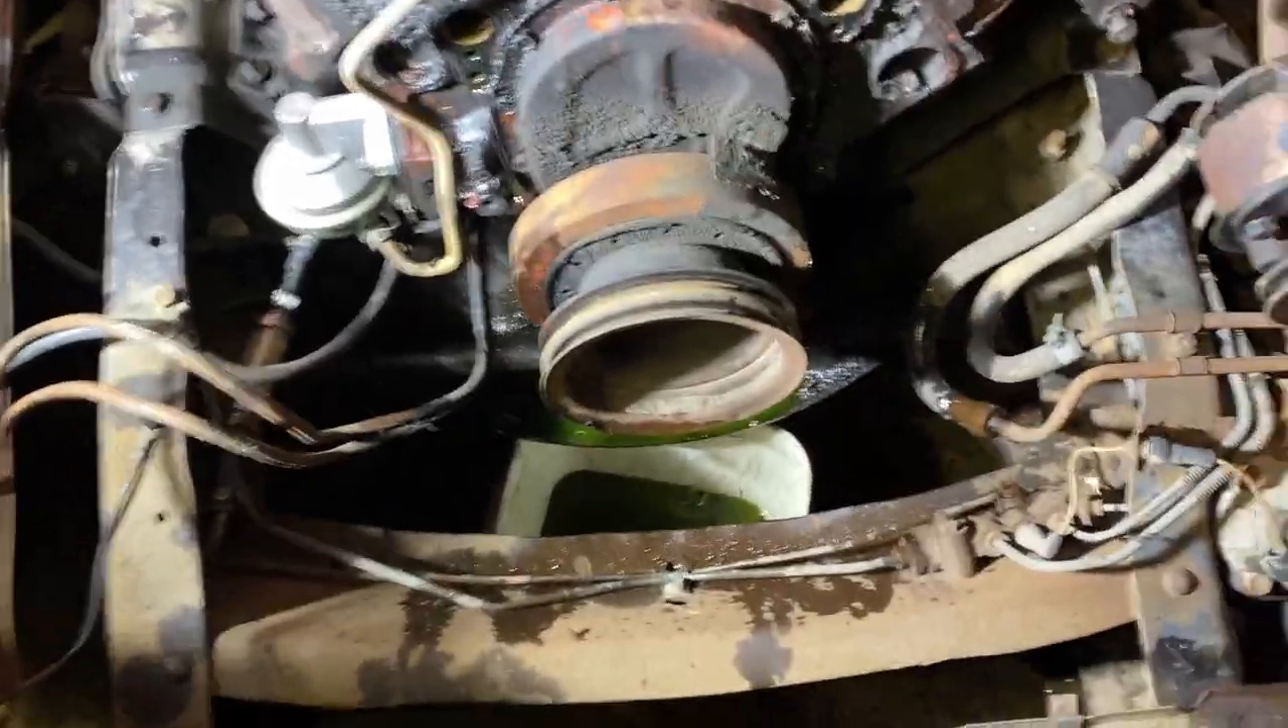All the front accessories are off except for the pulley and the uh the harmonic balancer.